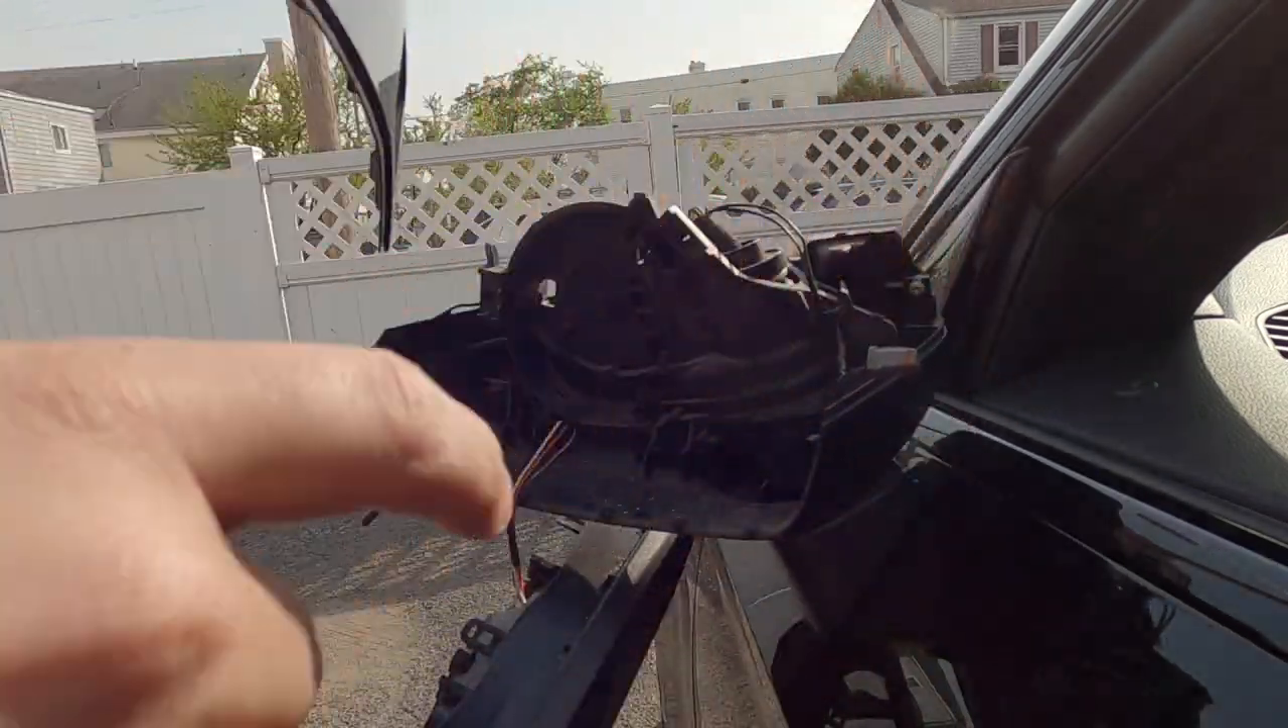Now you have the entire stock mirror cap off the car.